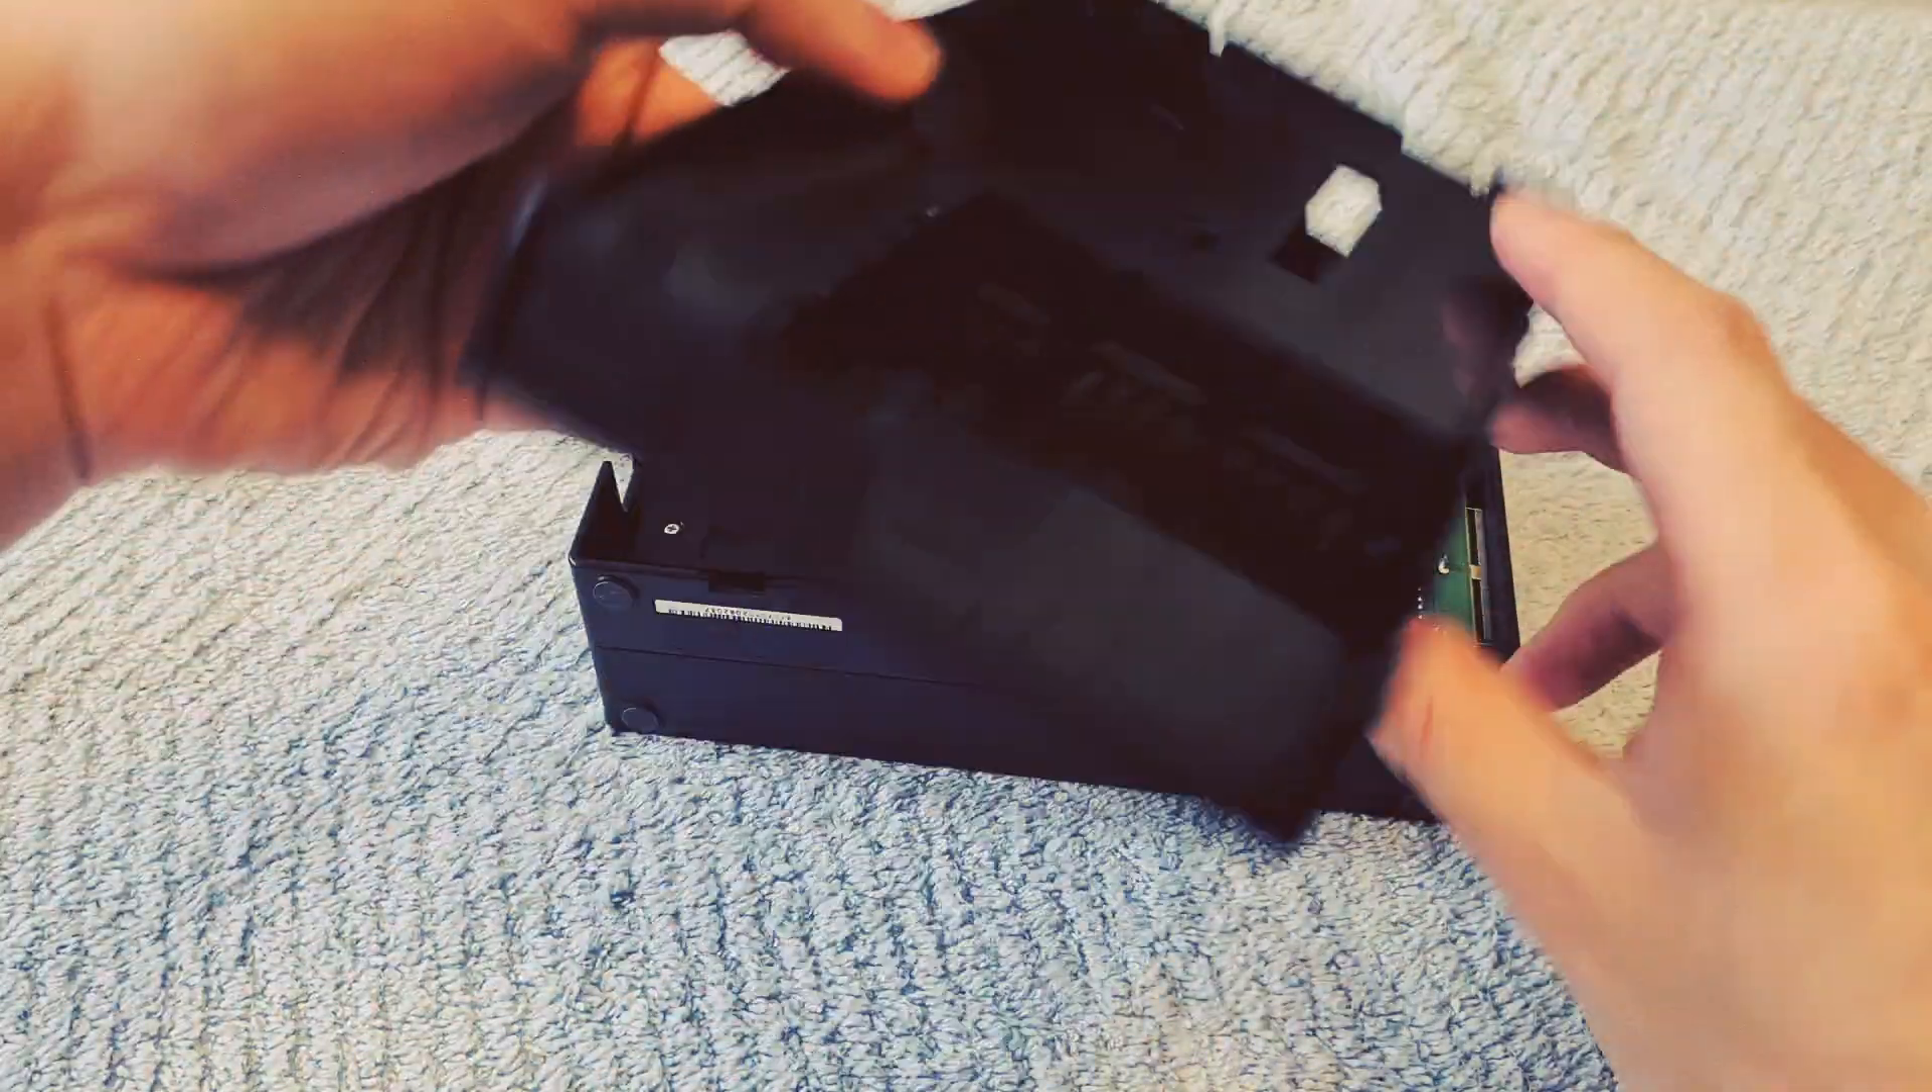There's the back of the Switch Dock removed.